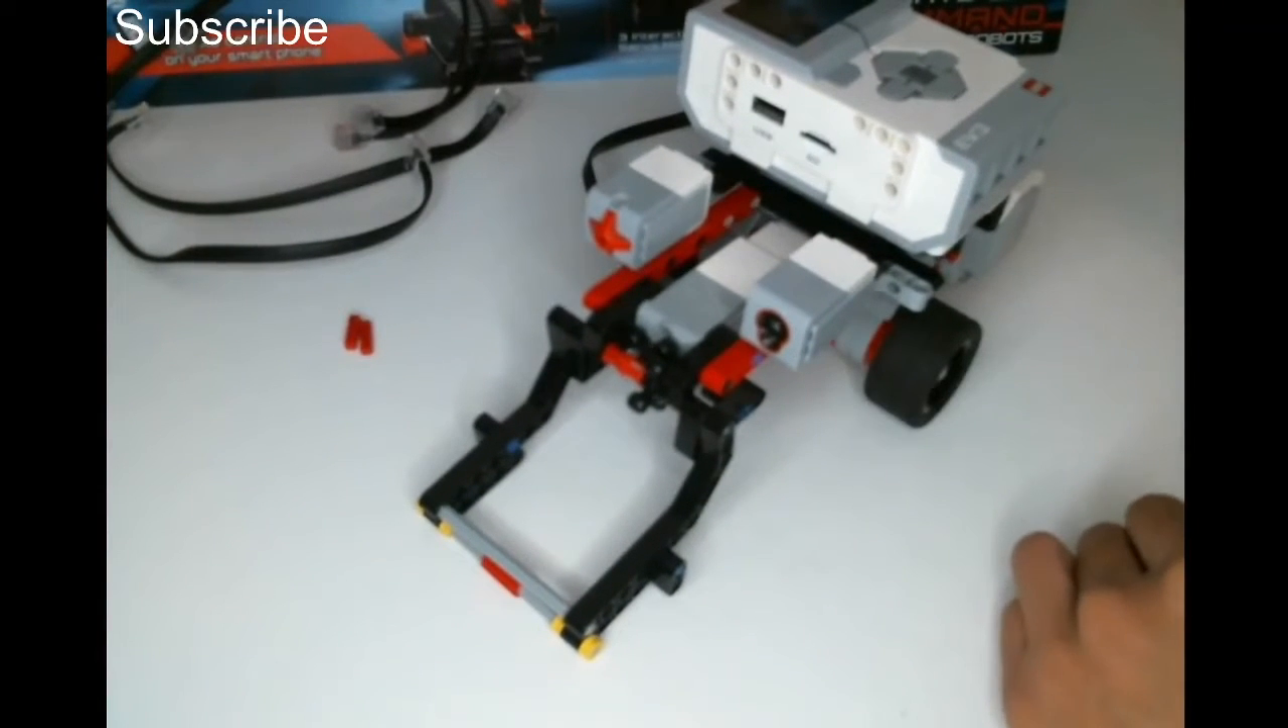That is basically the entire robot complete, now I just need to attach the wires.